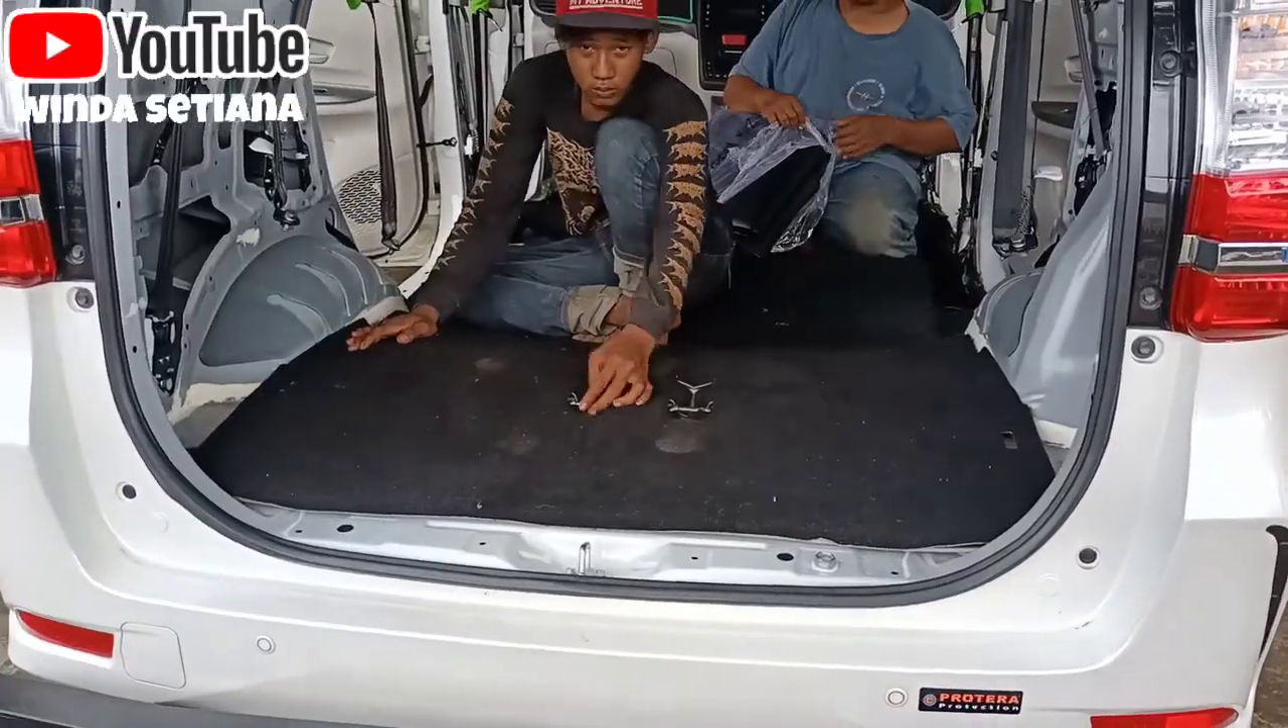Ini udah dipasang karpet bawahnya udah dipasang dan kita juga beli karpet dasarnya.